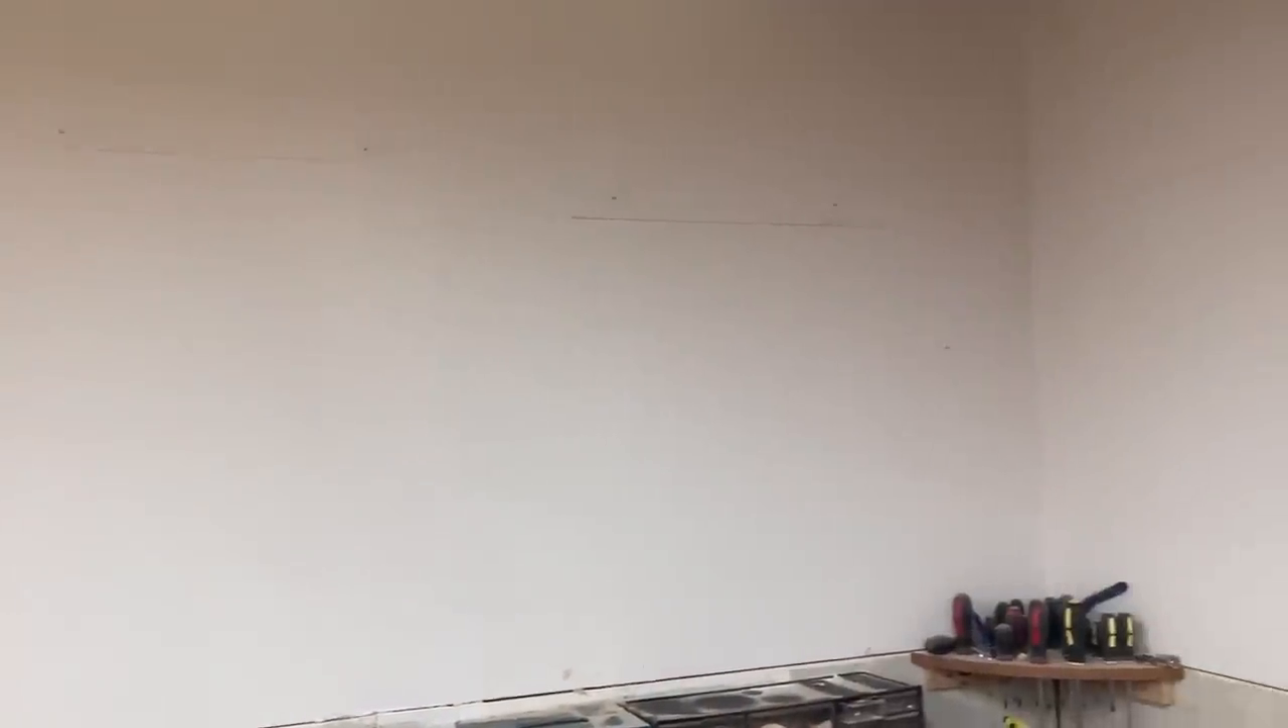Now everything's been removed. This is my blank wall now and this is where that new cabinet is going to go right into this area.